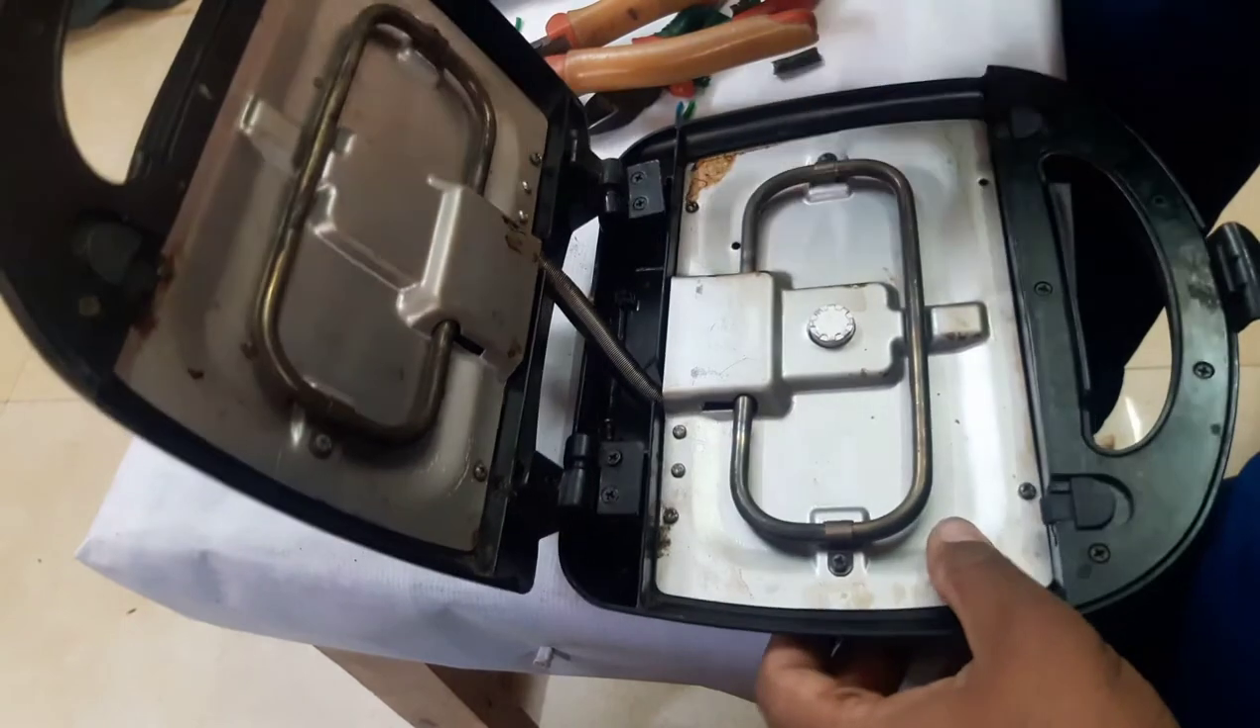हमारा कोईल फीटिंग हो चुका है।